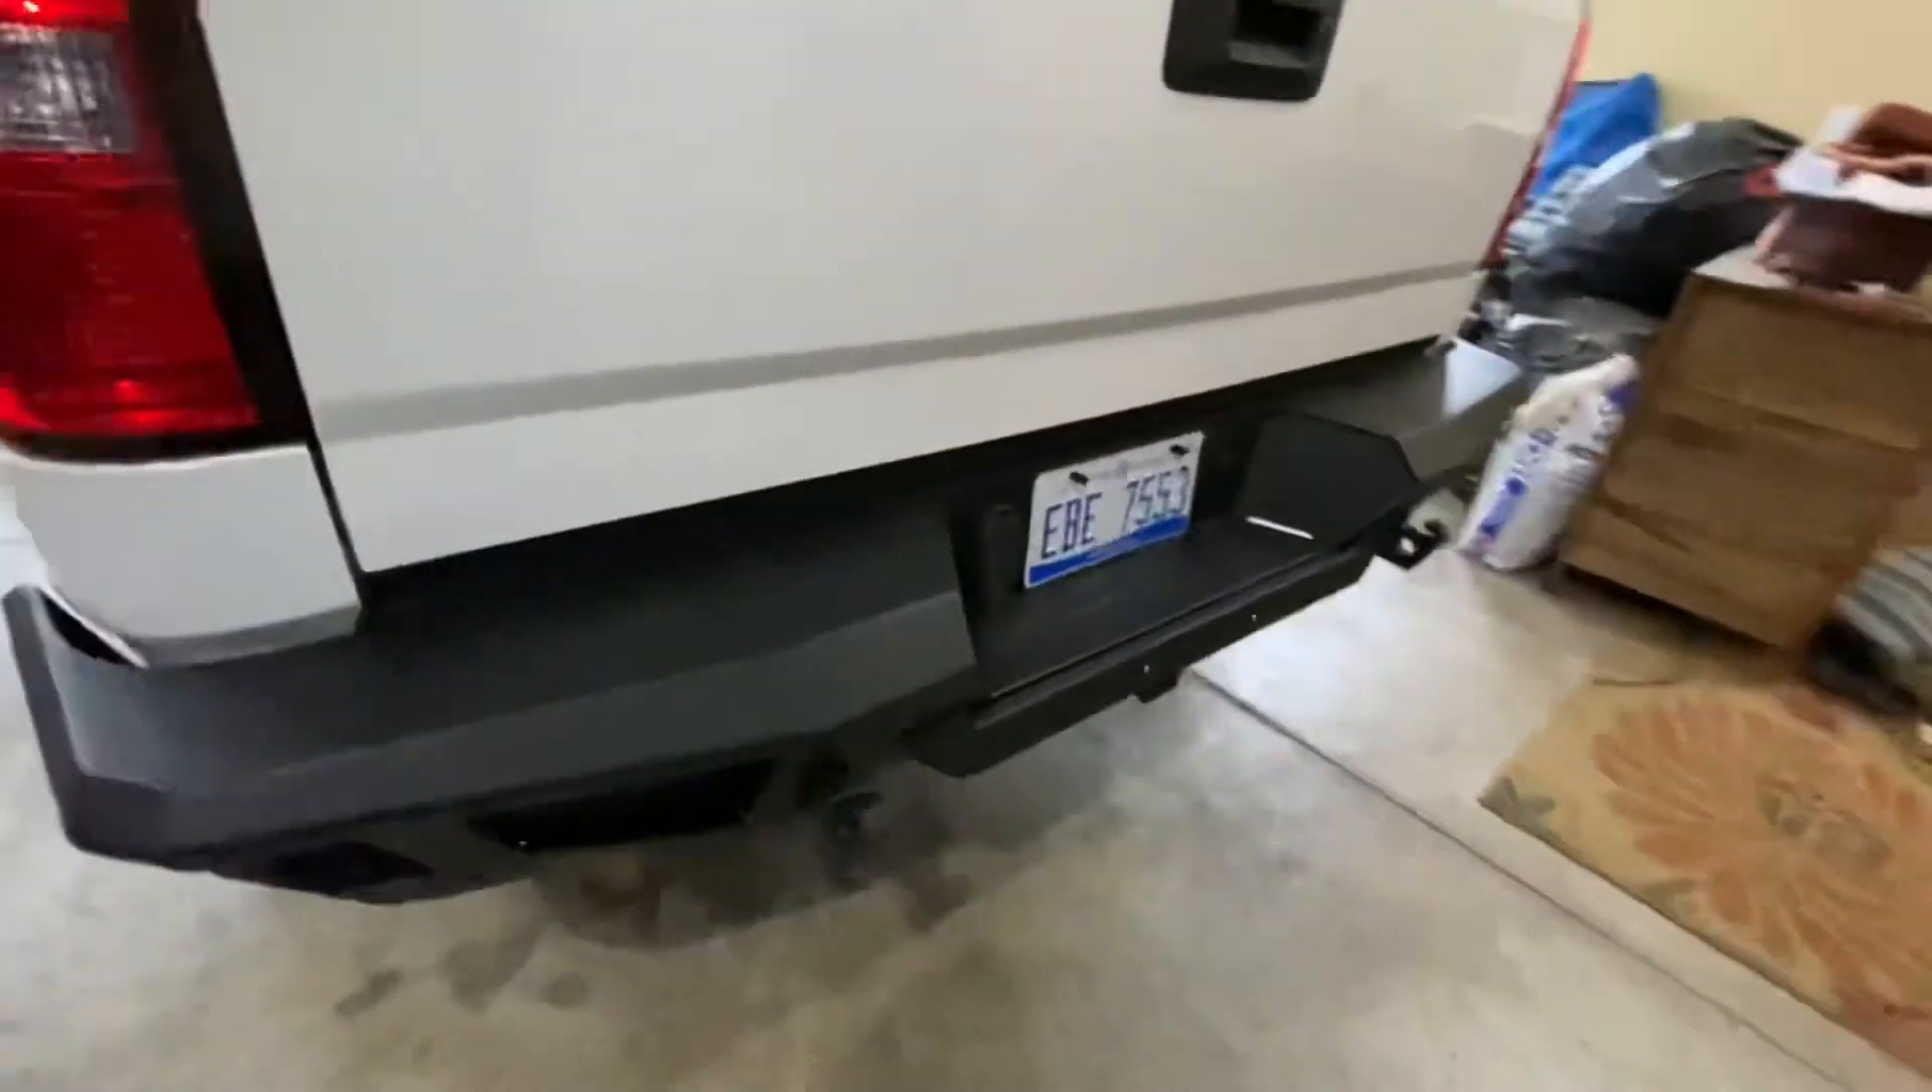Bumper's all on wired up fits good looks nice.